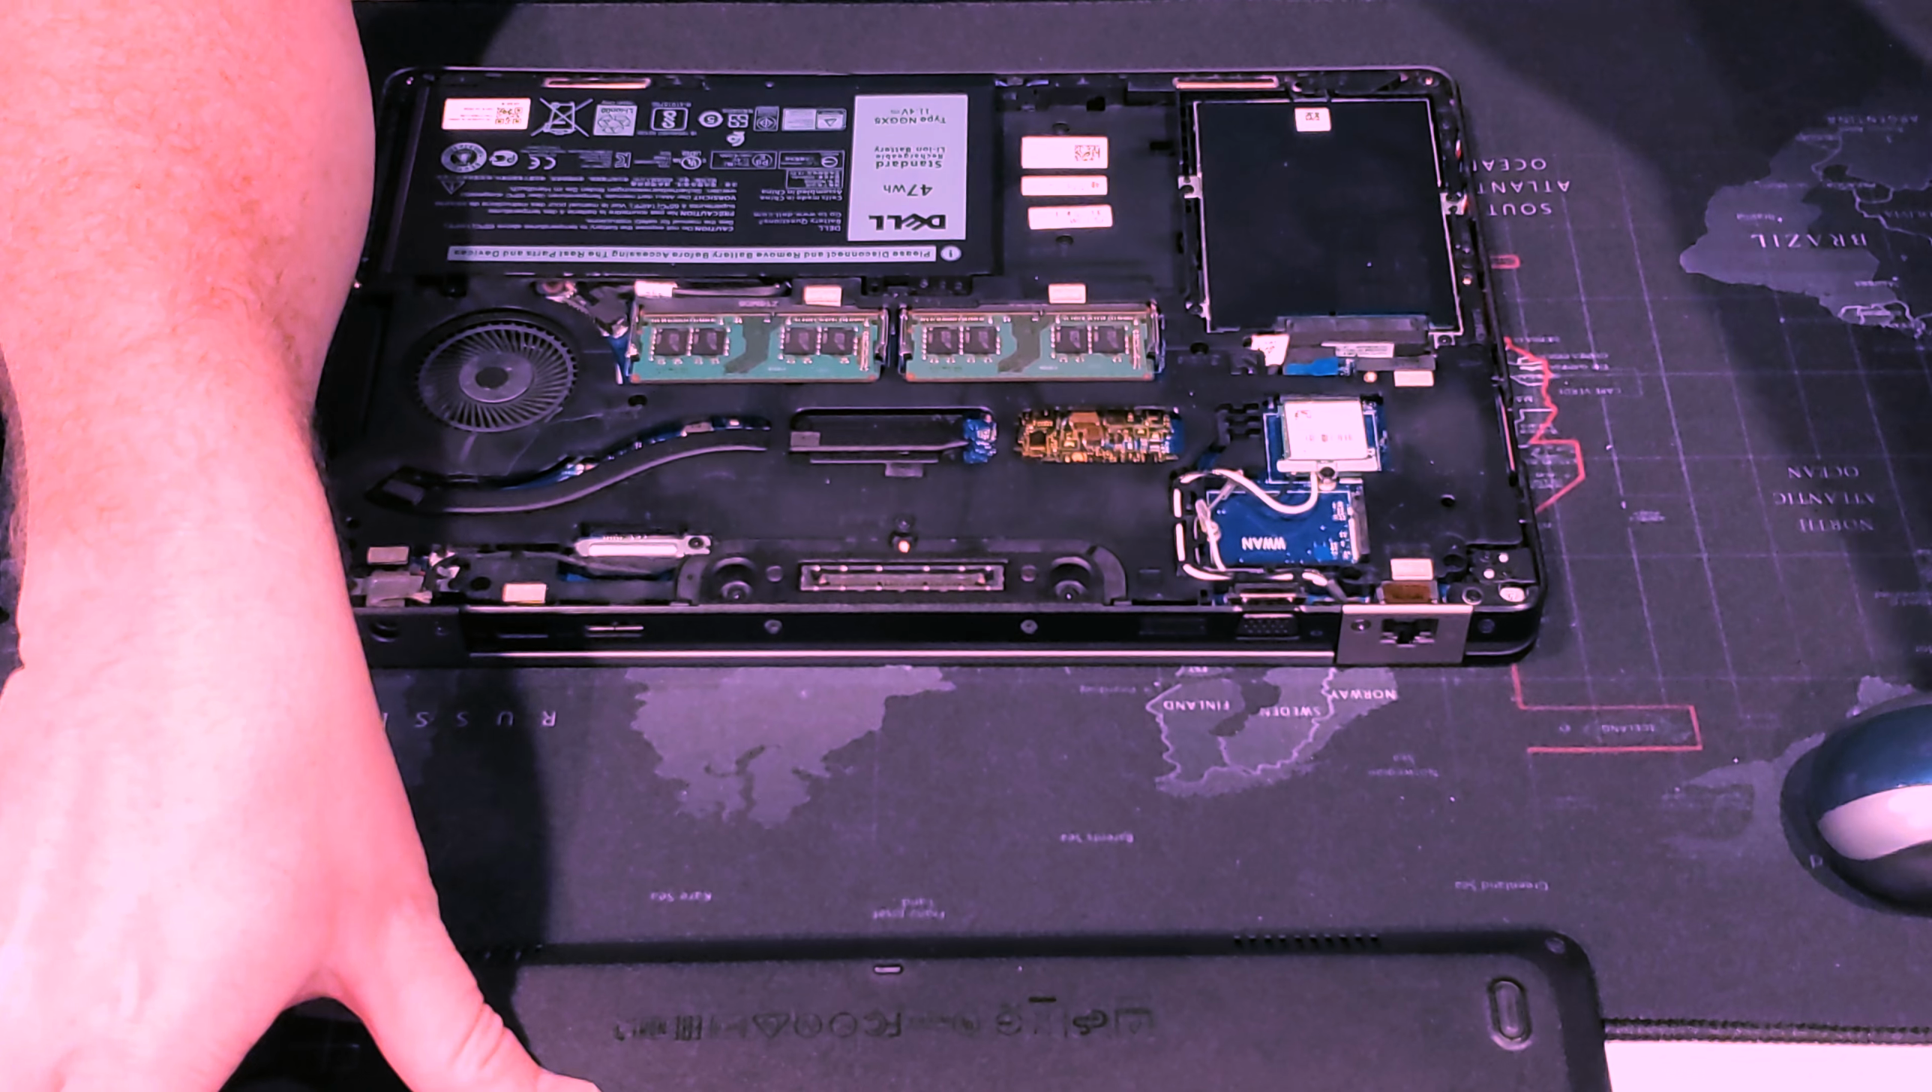Okay now the only other thing we have to do is put the bottom back on.